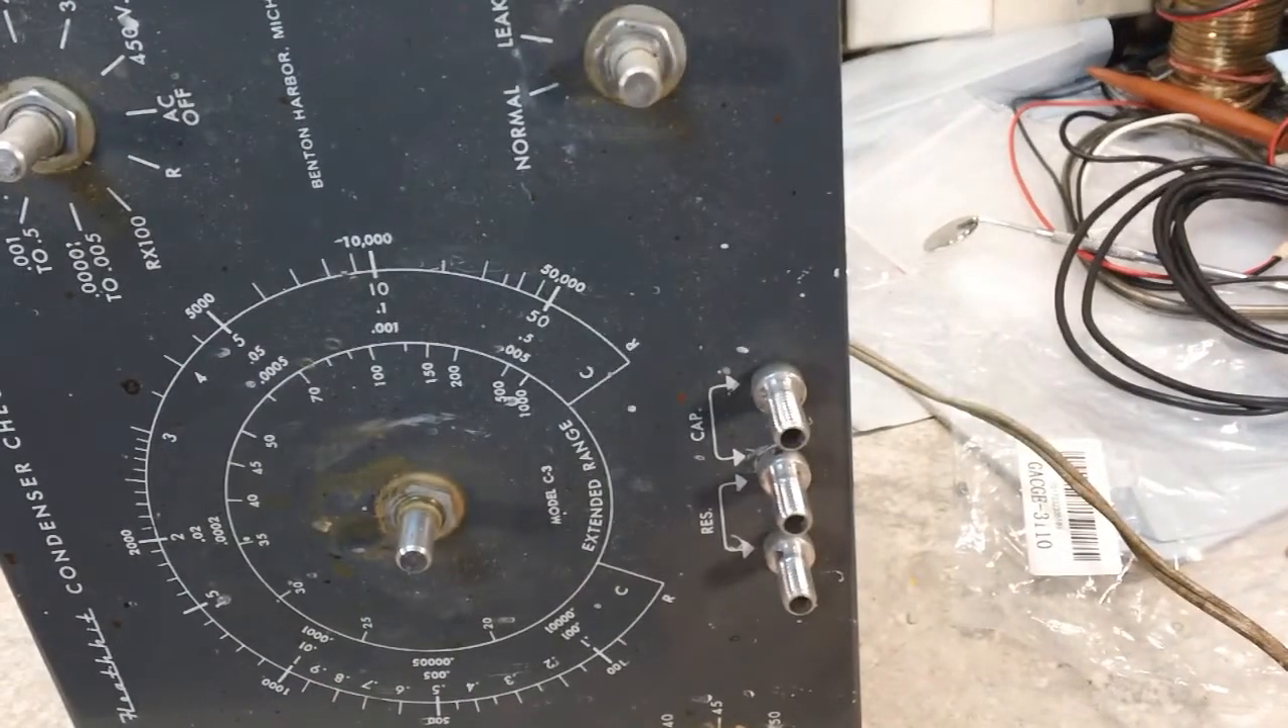I already have the knobs off they came off with no problems.